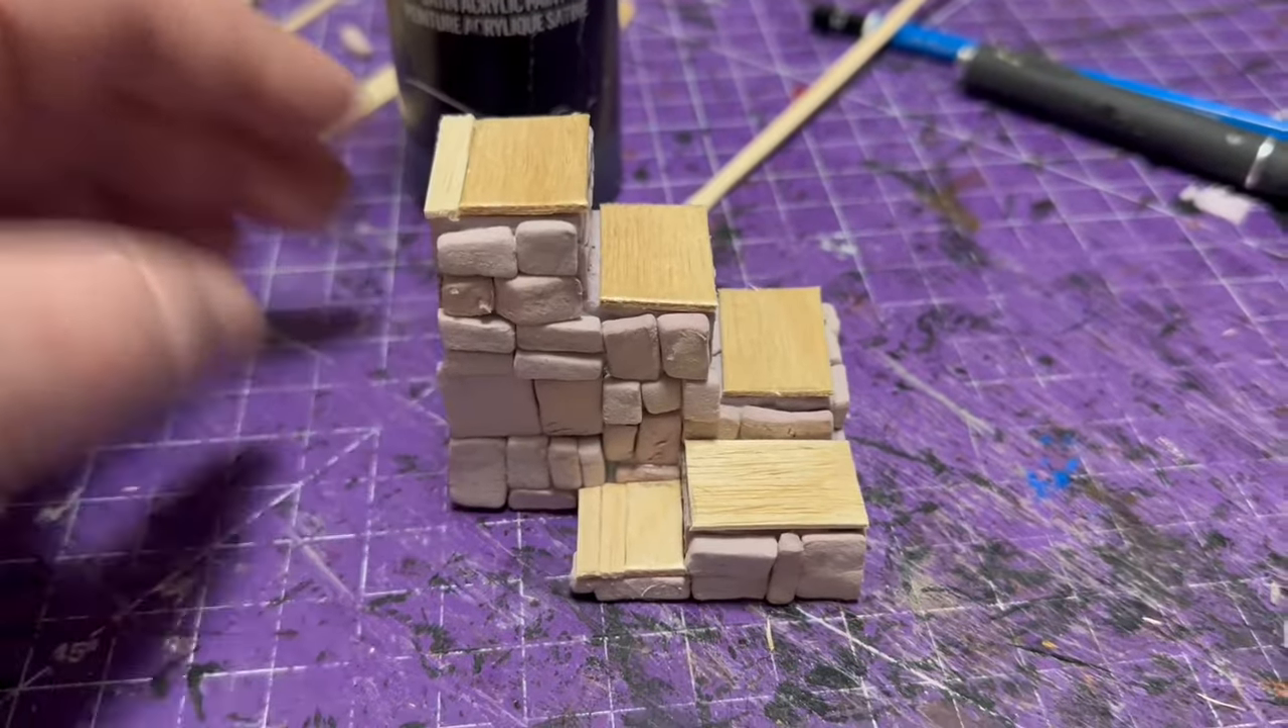So this is what it looks like after I've added the wooden planks on there and all the bricks.